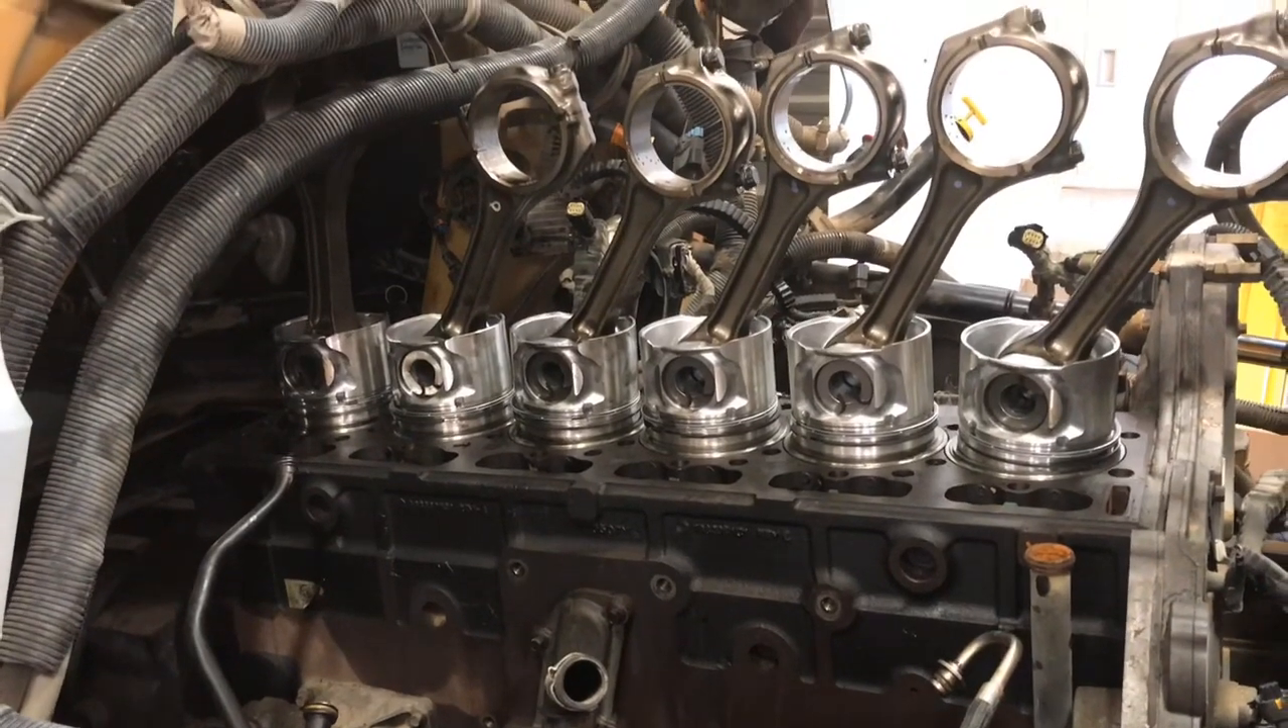All six pistons on their corresponding connecting rods, they're in the locations where they're supposed to be.